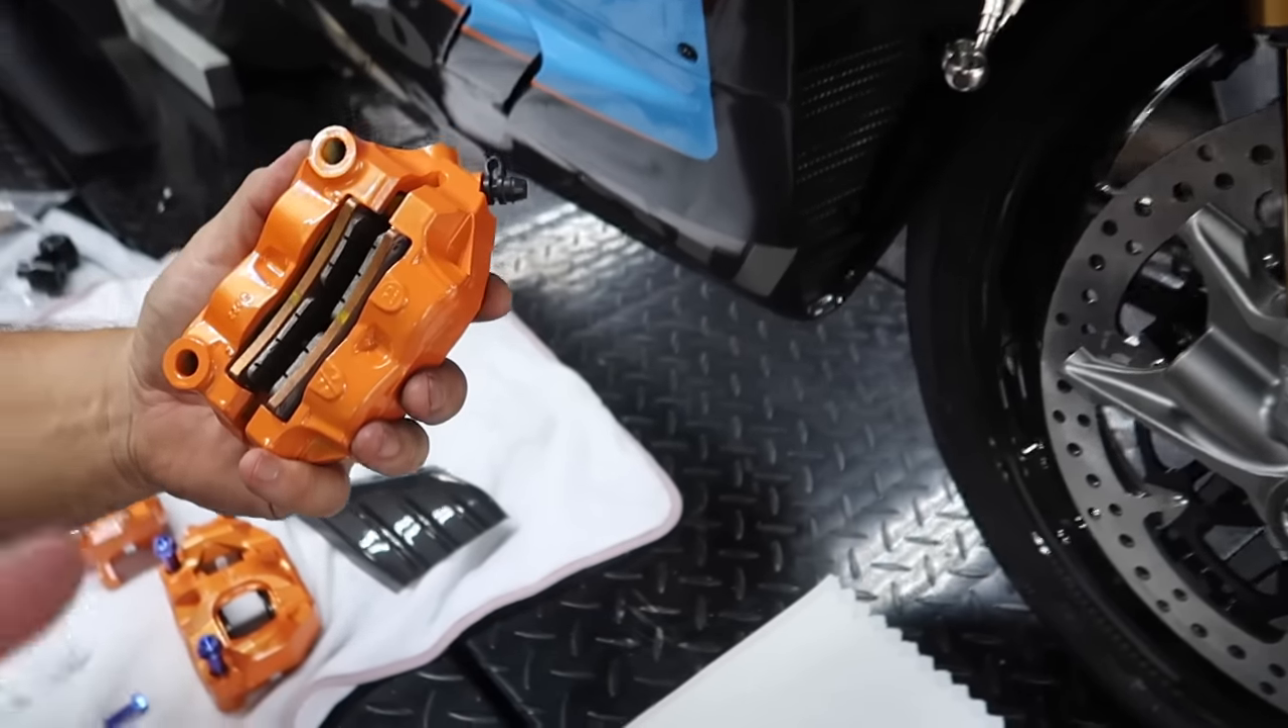Okay calipers are sorry the pads are in the caliper everything's ready to go.